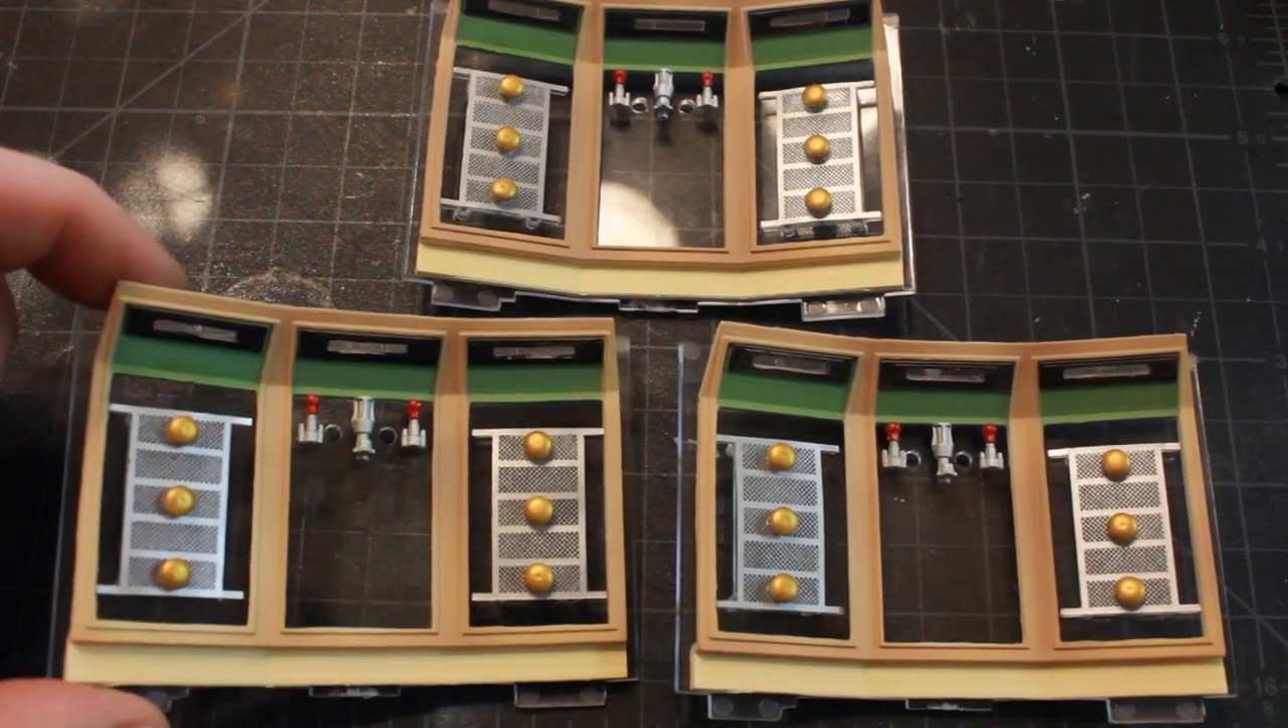So we got all three walls done here all the photo etches glued into place and they're coming along and looking really nice.